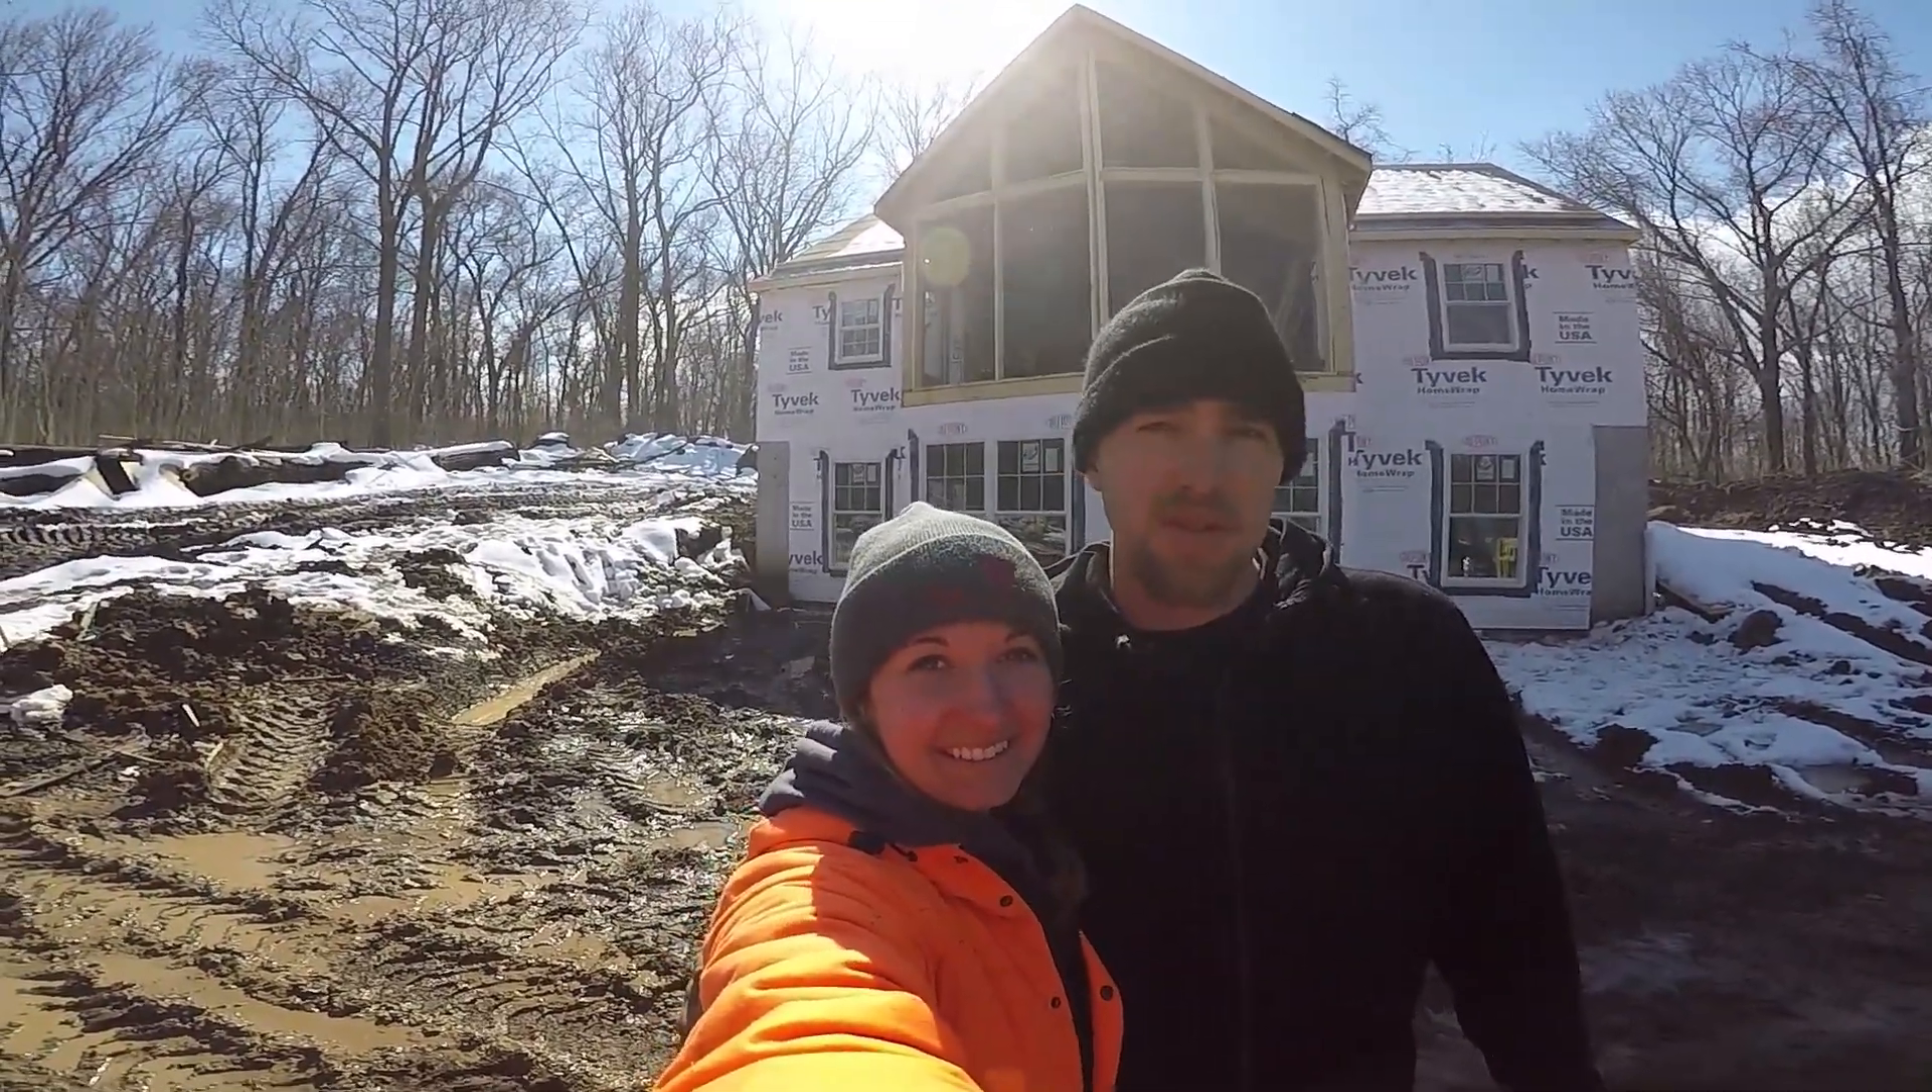We've got all the windows in, except for the eight picture windows in the front.